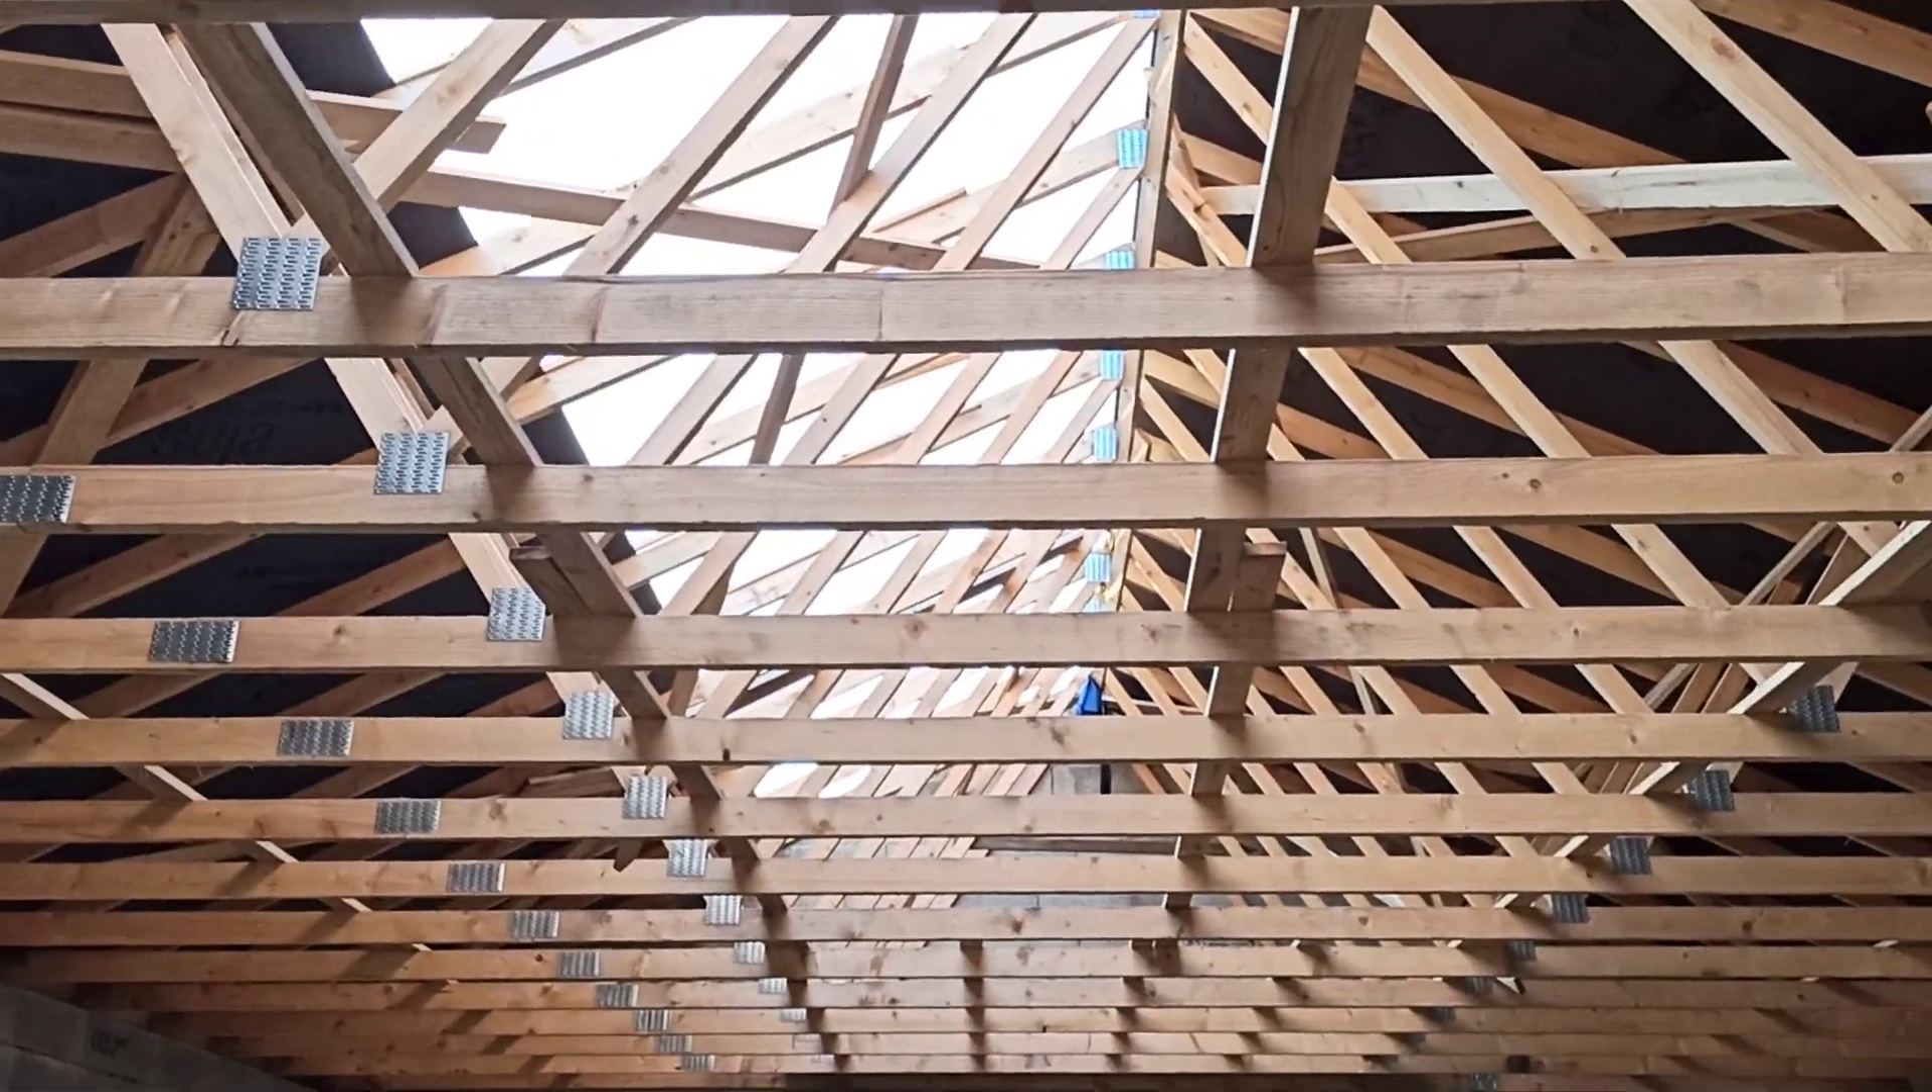J'ai commencé comme vous pouvez voir là à poser l'écran sous toiture mais pas complètement.